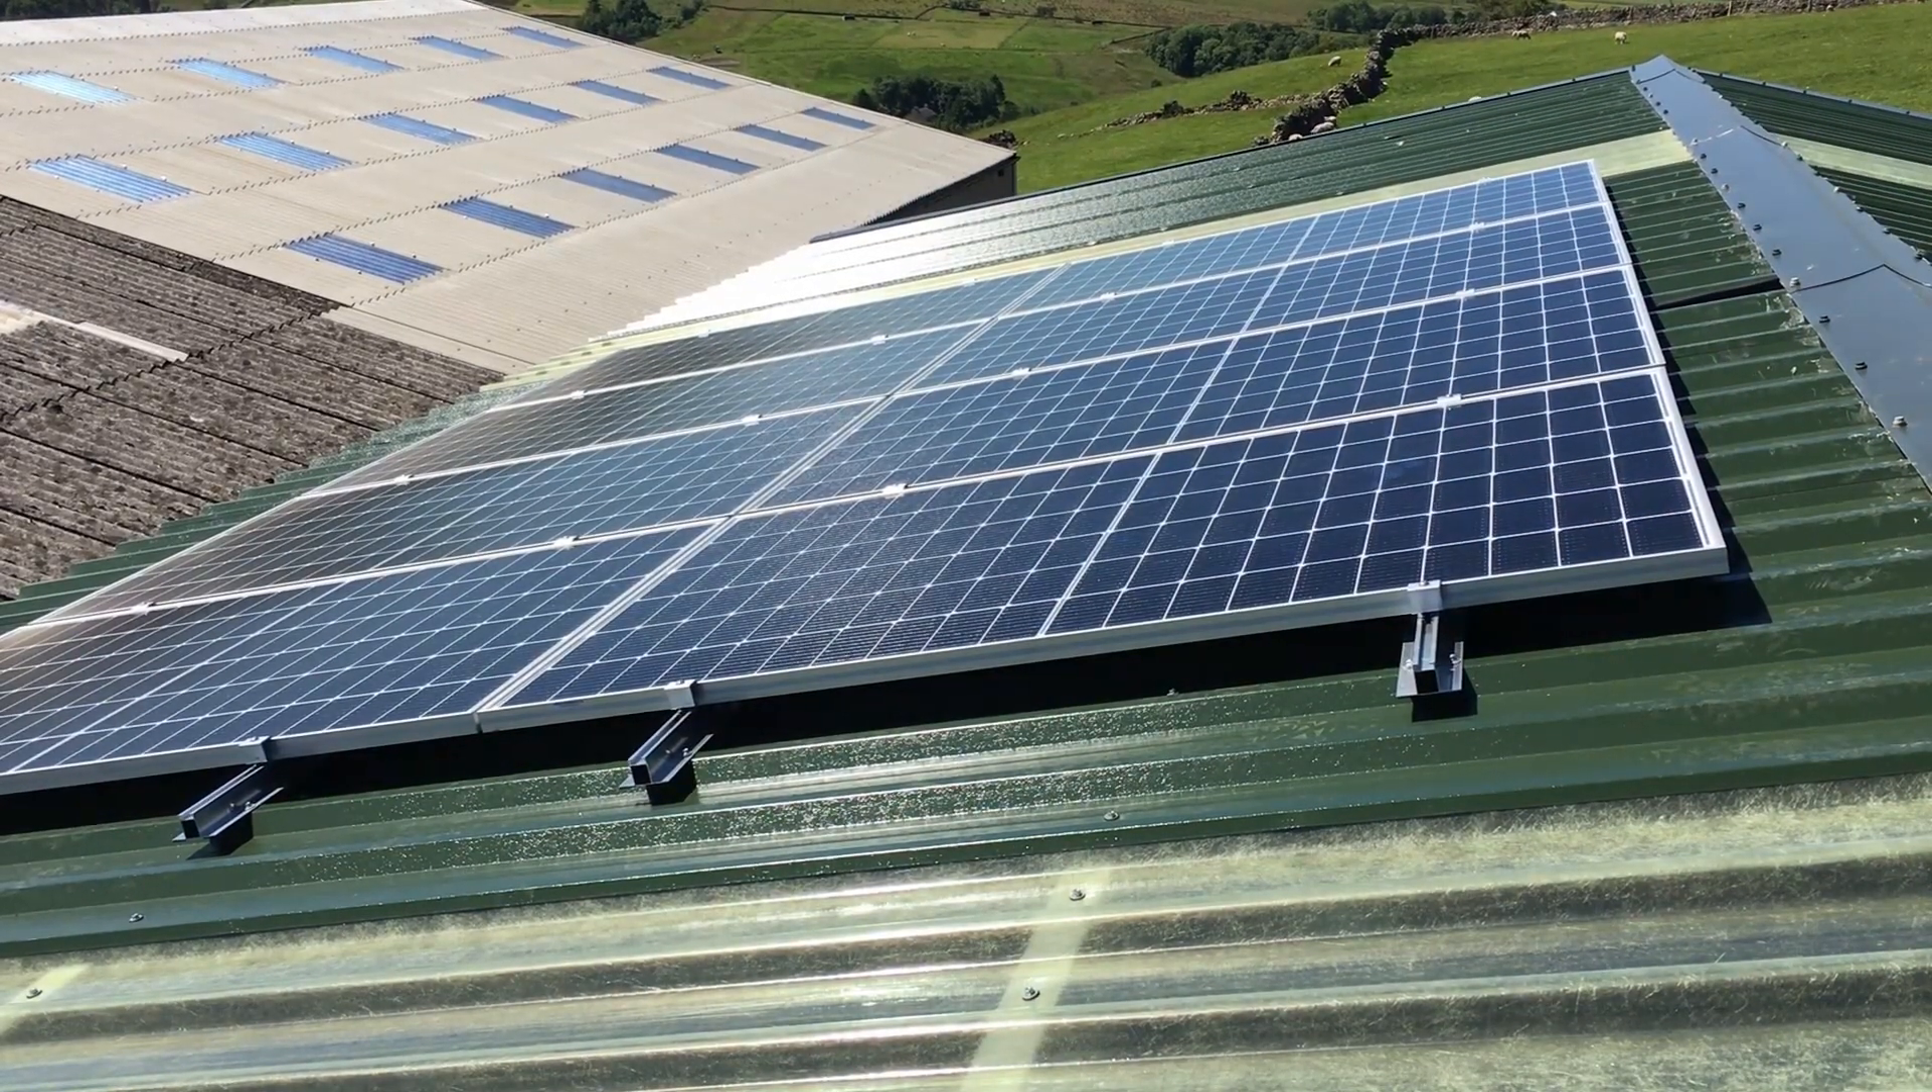All right then so that's all the panels fitted.